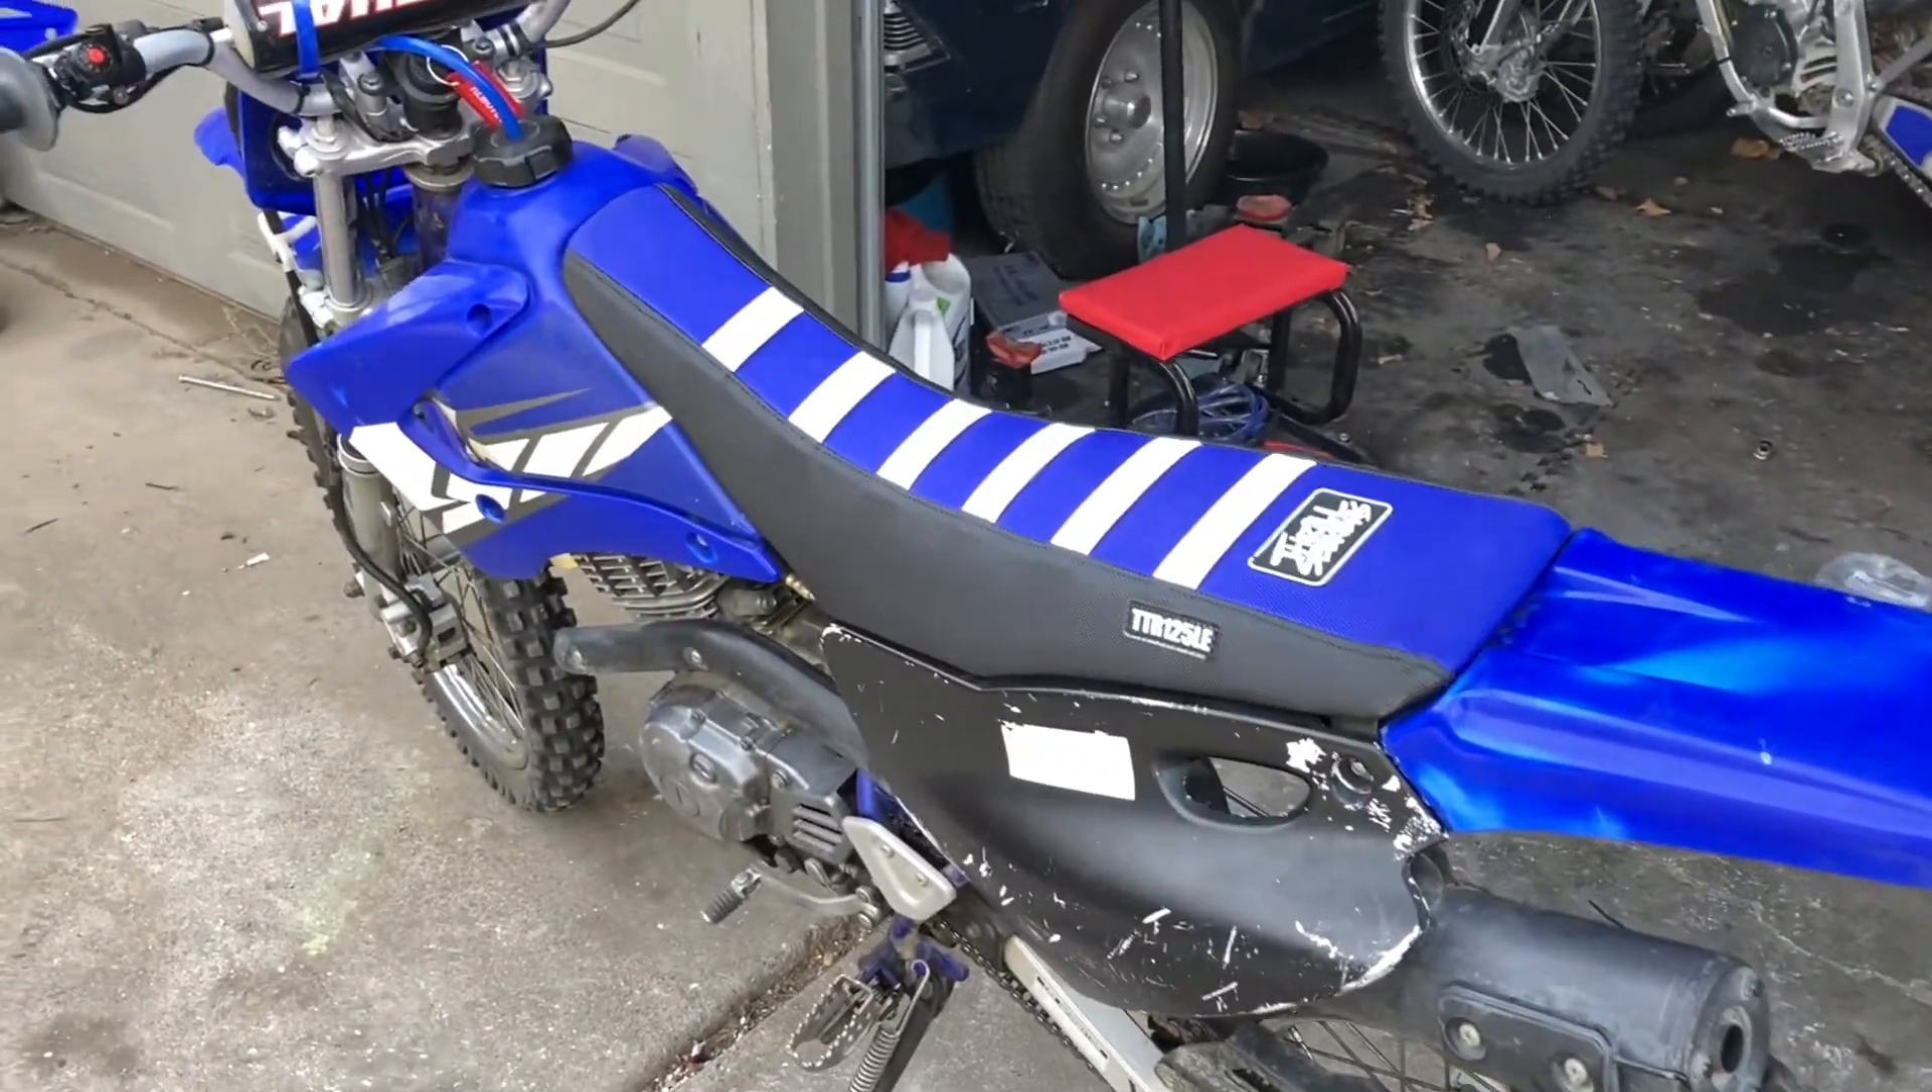And we also installed a new Thrill Seekers seat cover and we got the custom badge on the side of it, looks really clean and it'll match the graphics that we have lined up for it.